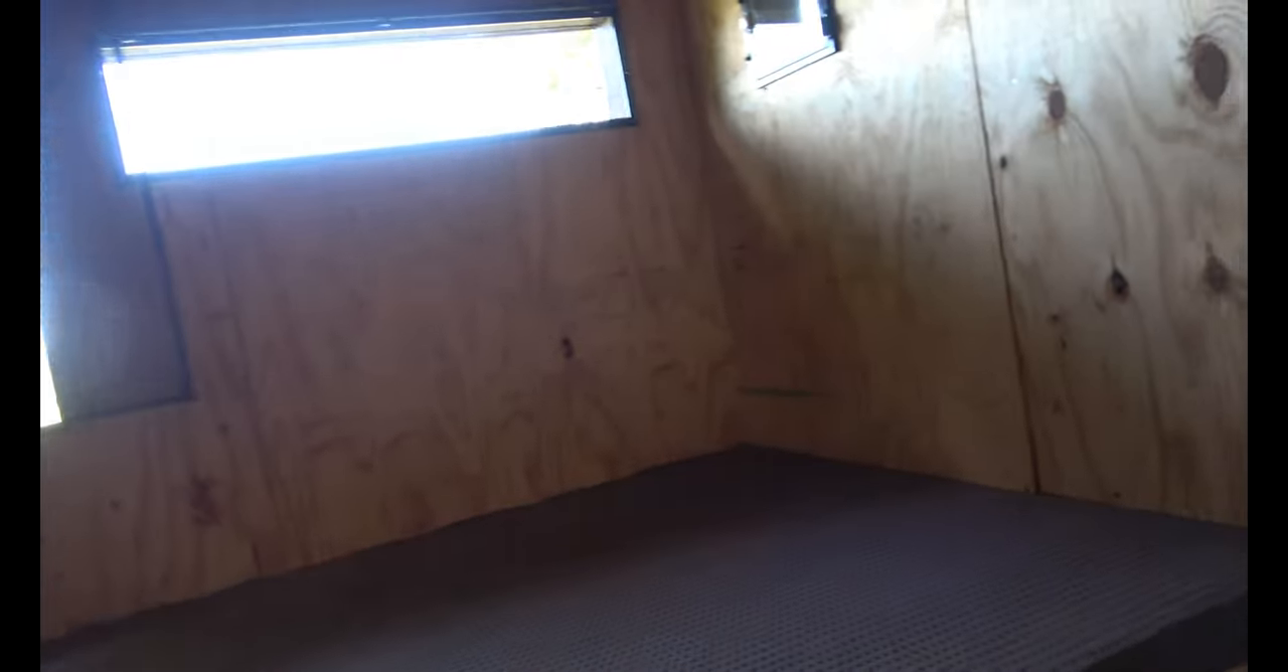We still need little shelves around the windows and stuff for all your little hunting doodads.